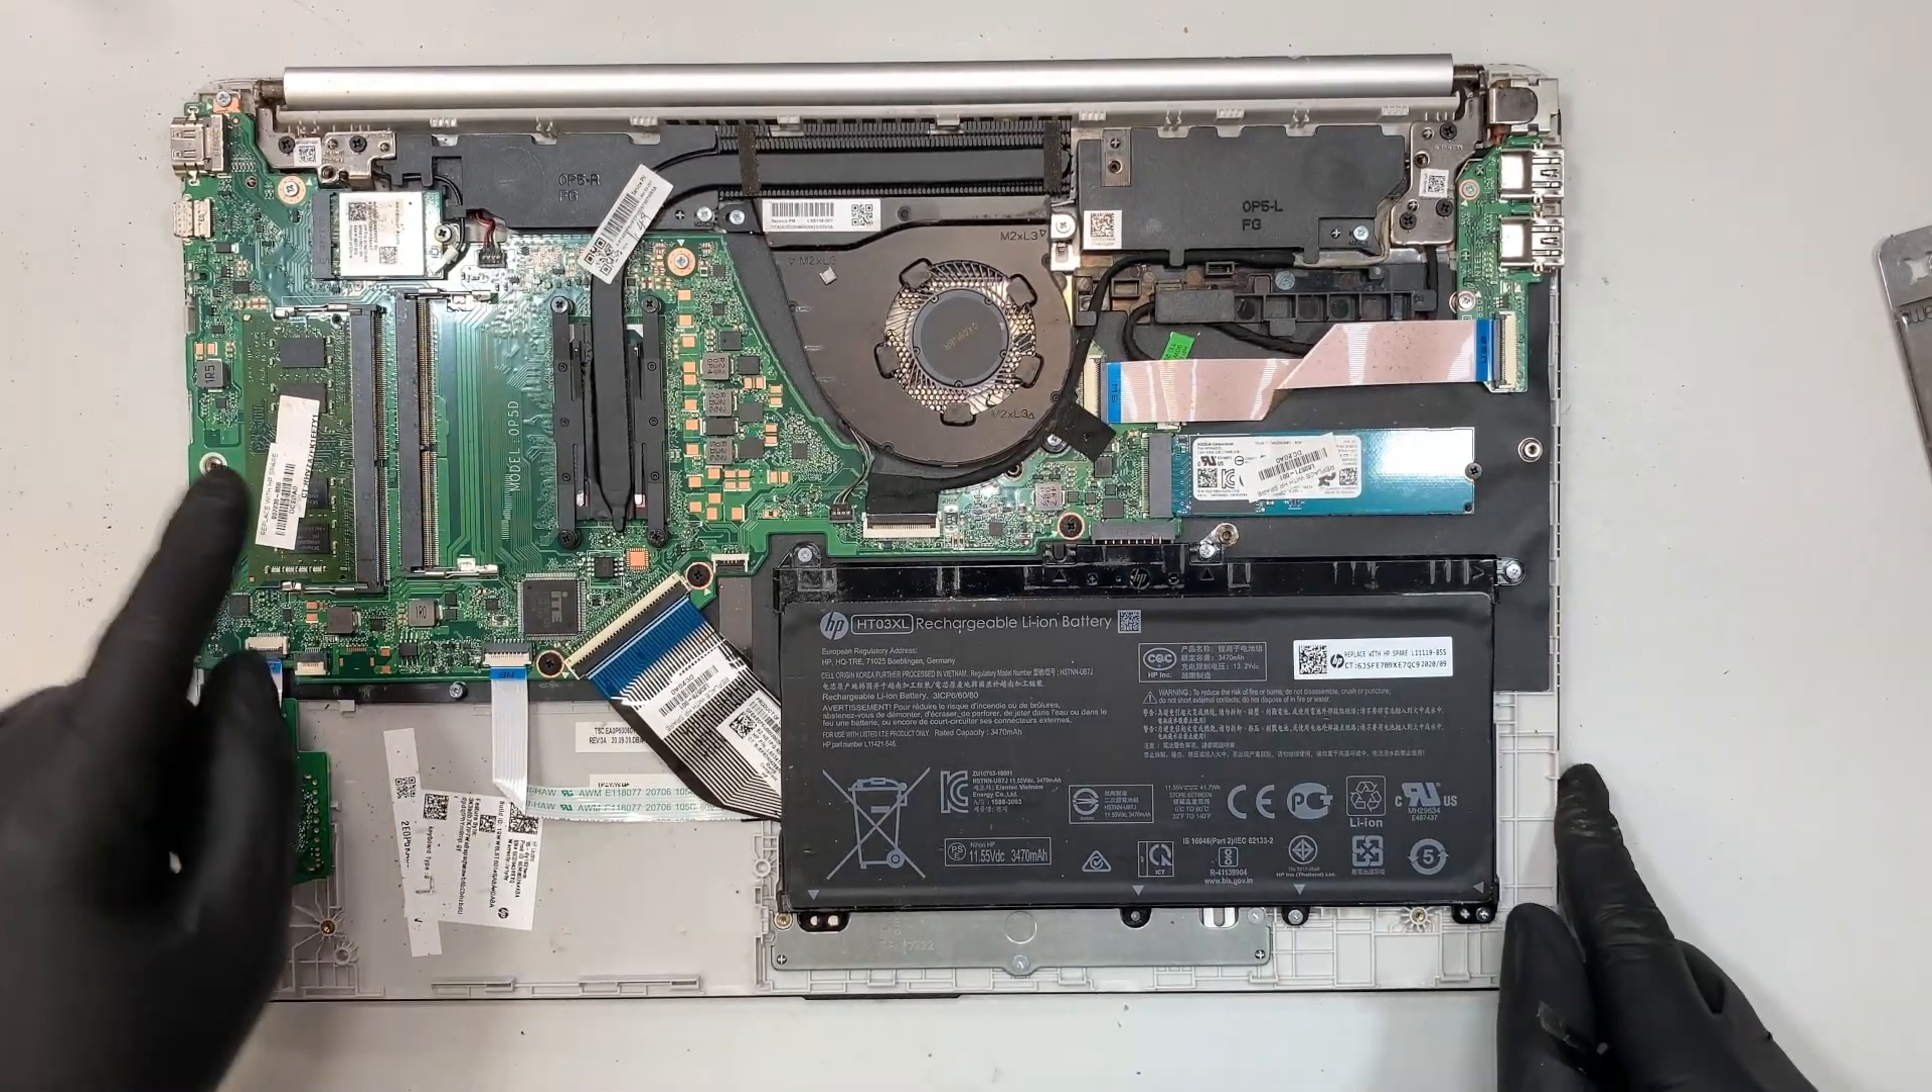Once you have removed that back cover, here you can see the entire laptop.